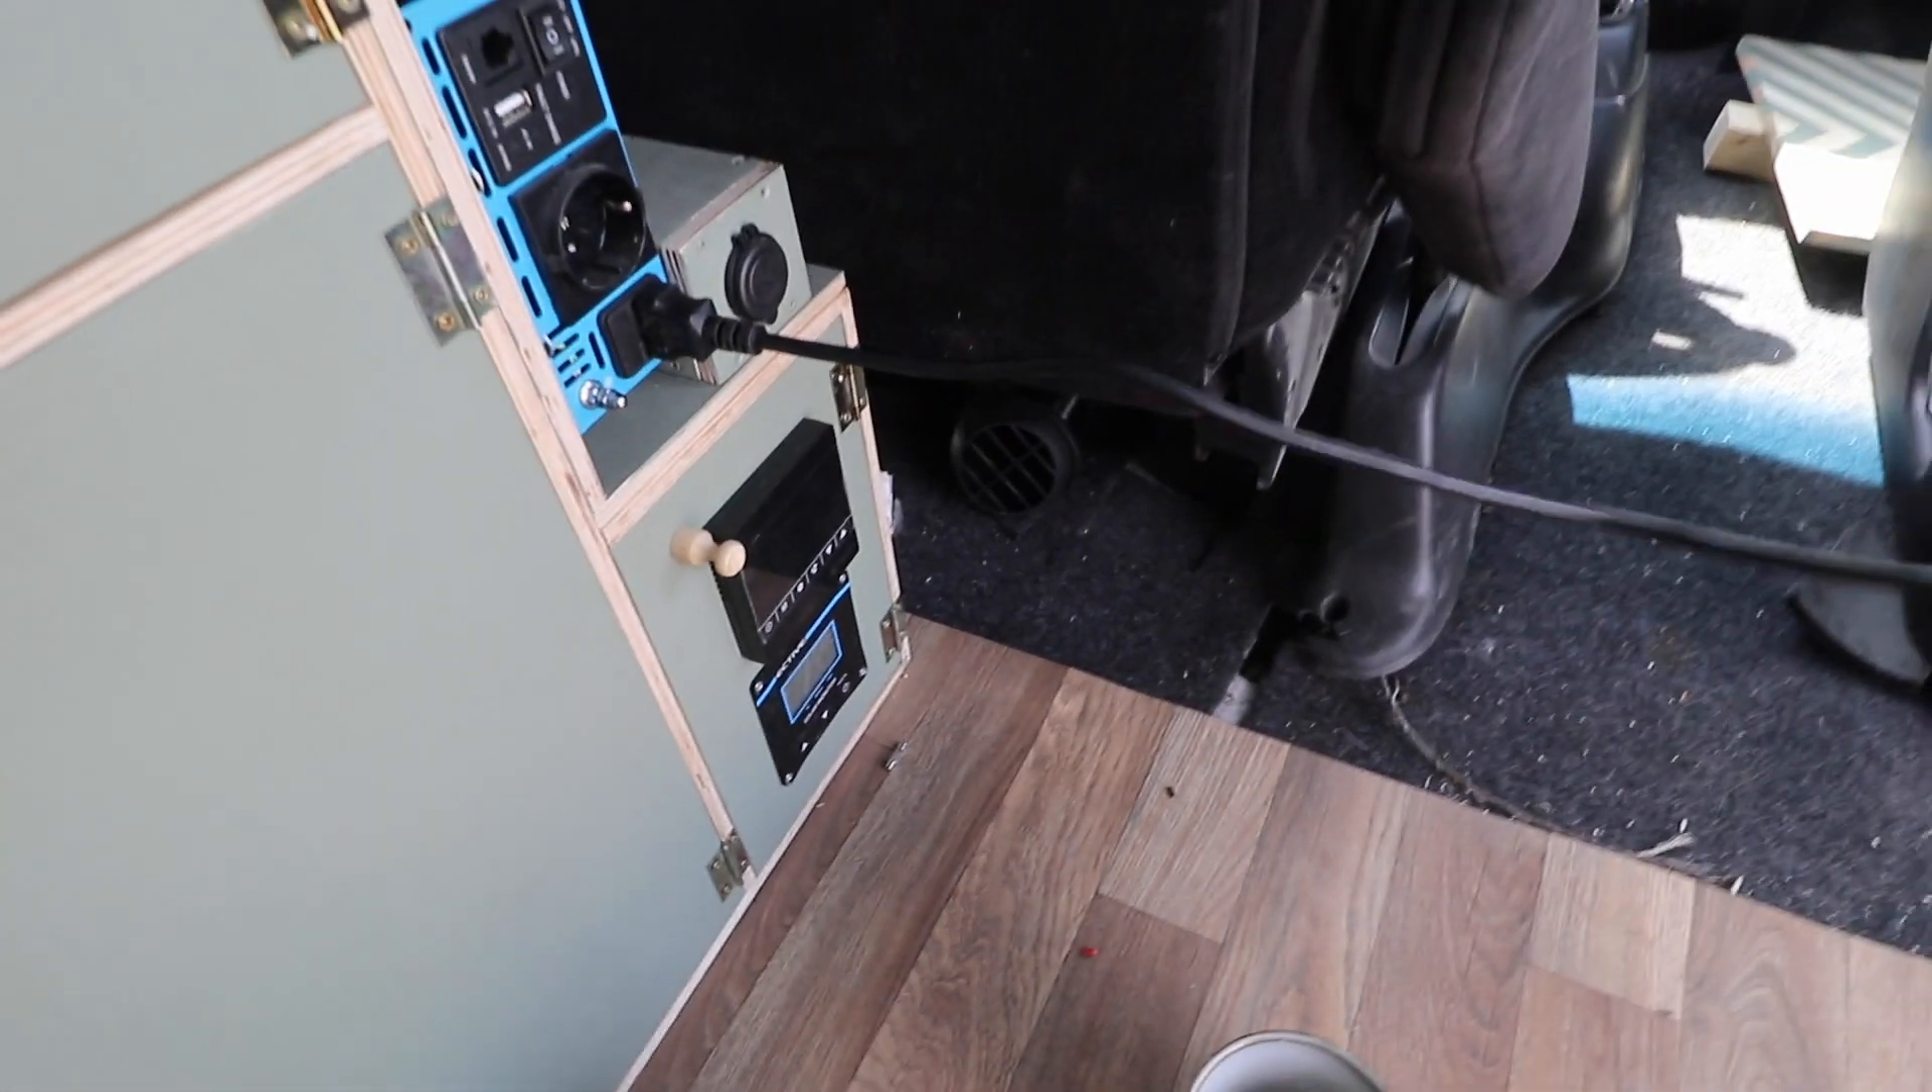Ich habe das Kabel angeschlossen hier.